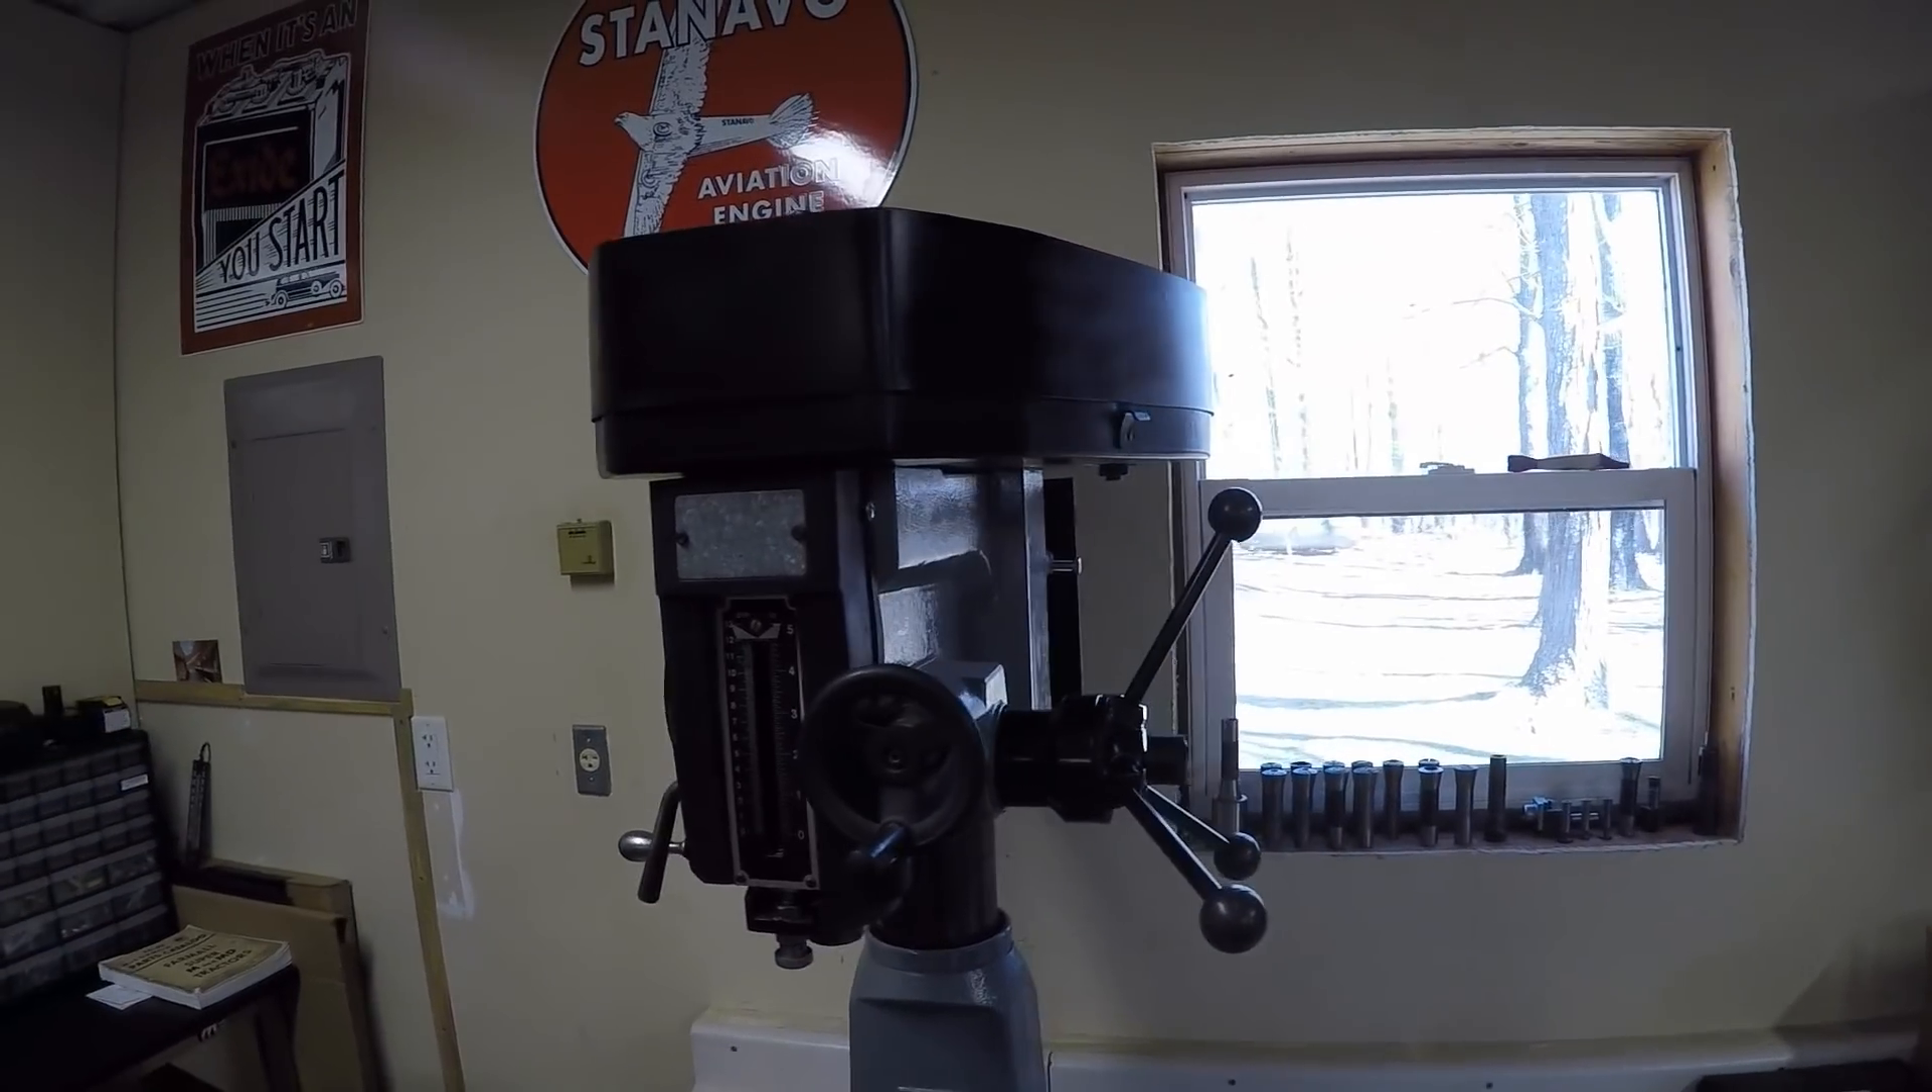Got the top cover painted, fitted in place, turned out pretty nice.